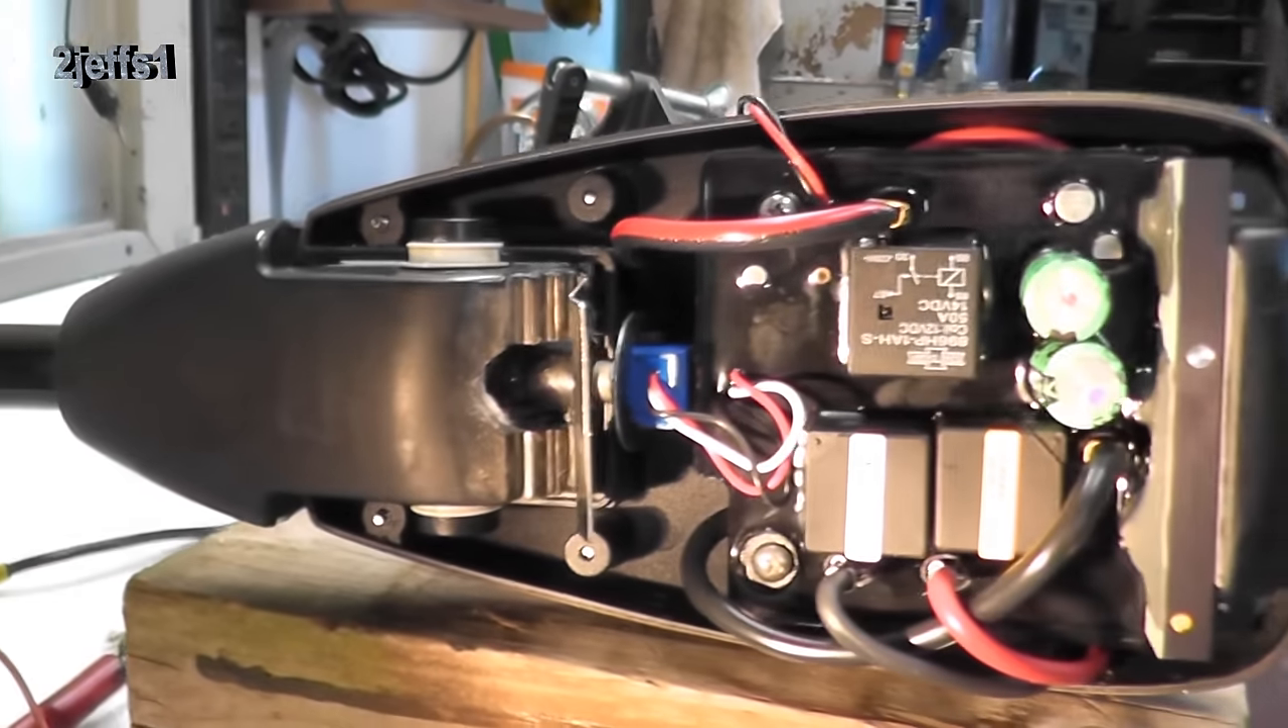Alright, I got the cover off, so let's have a look inside here.